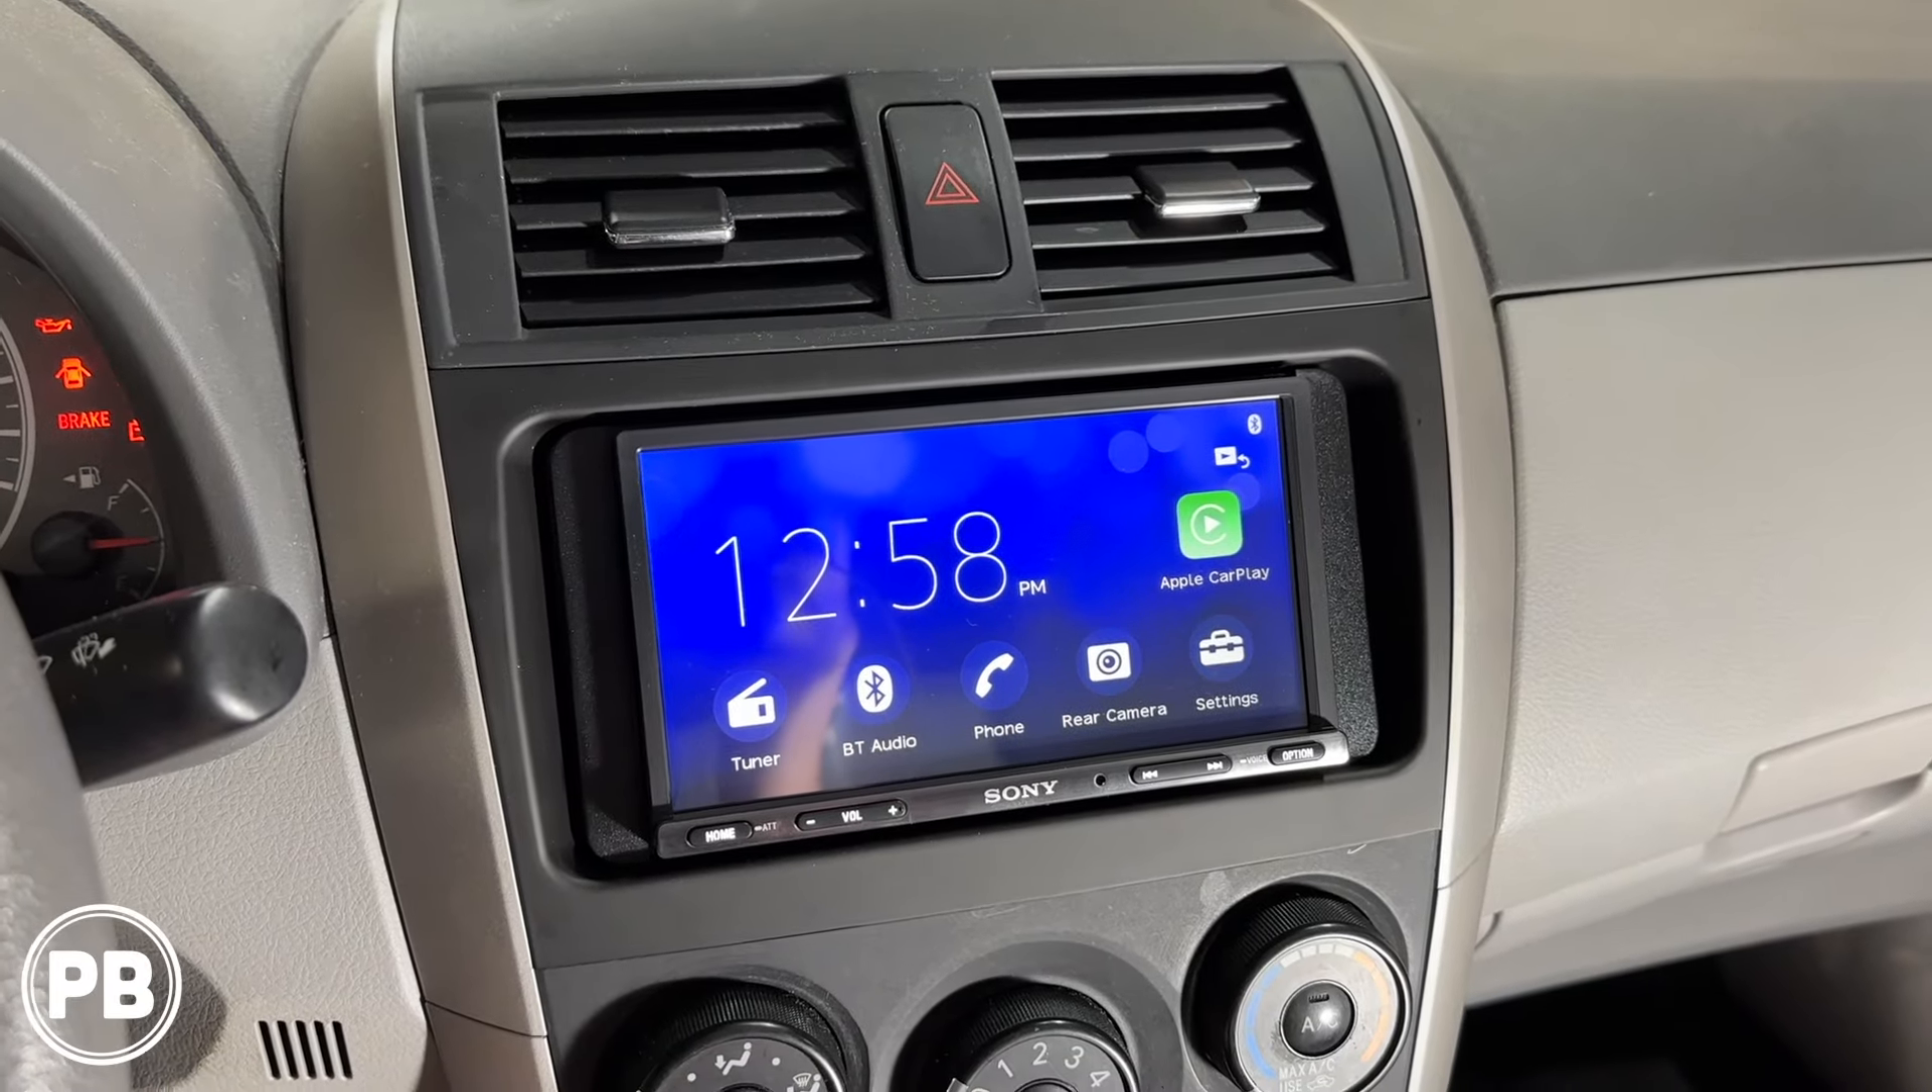So, we went ahead and got the radio all back in. Trim and dash bezel is all reassembled.